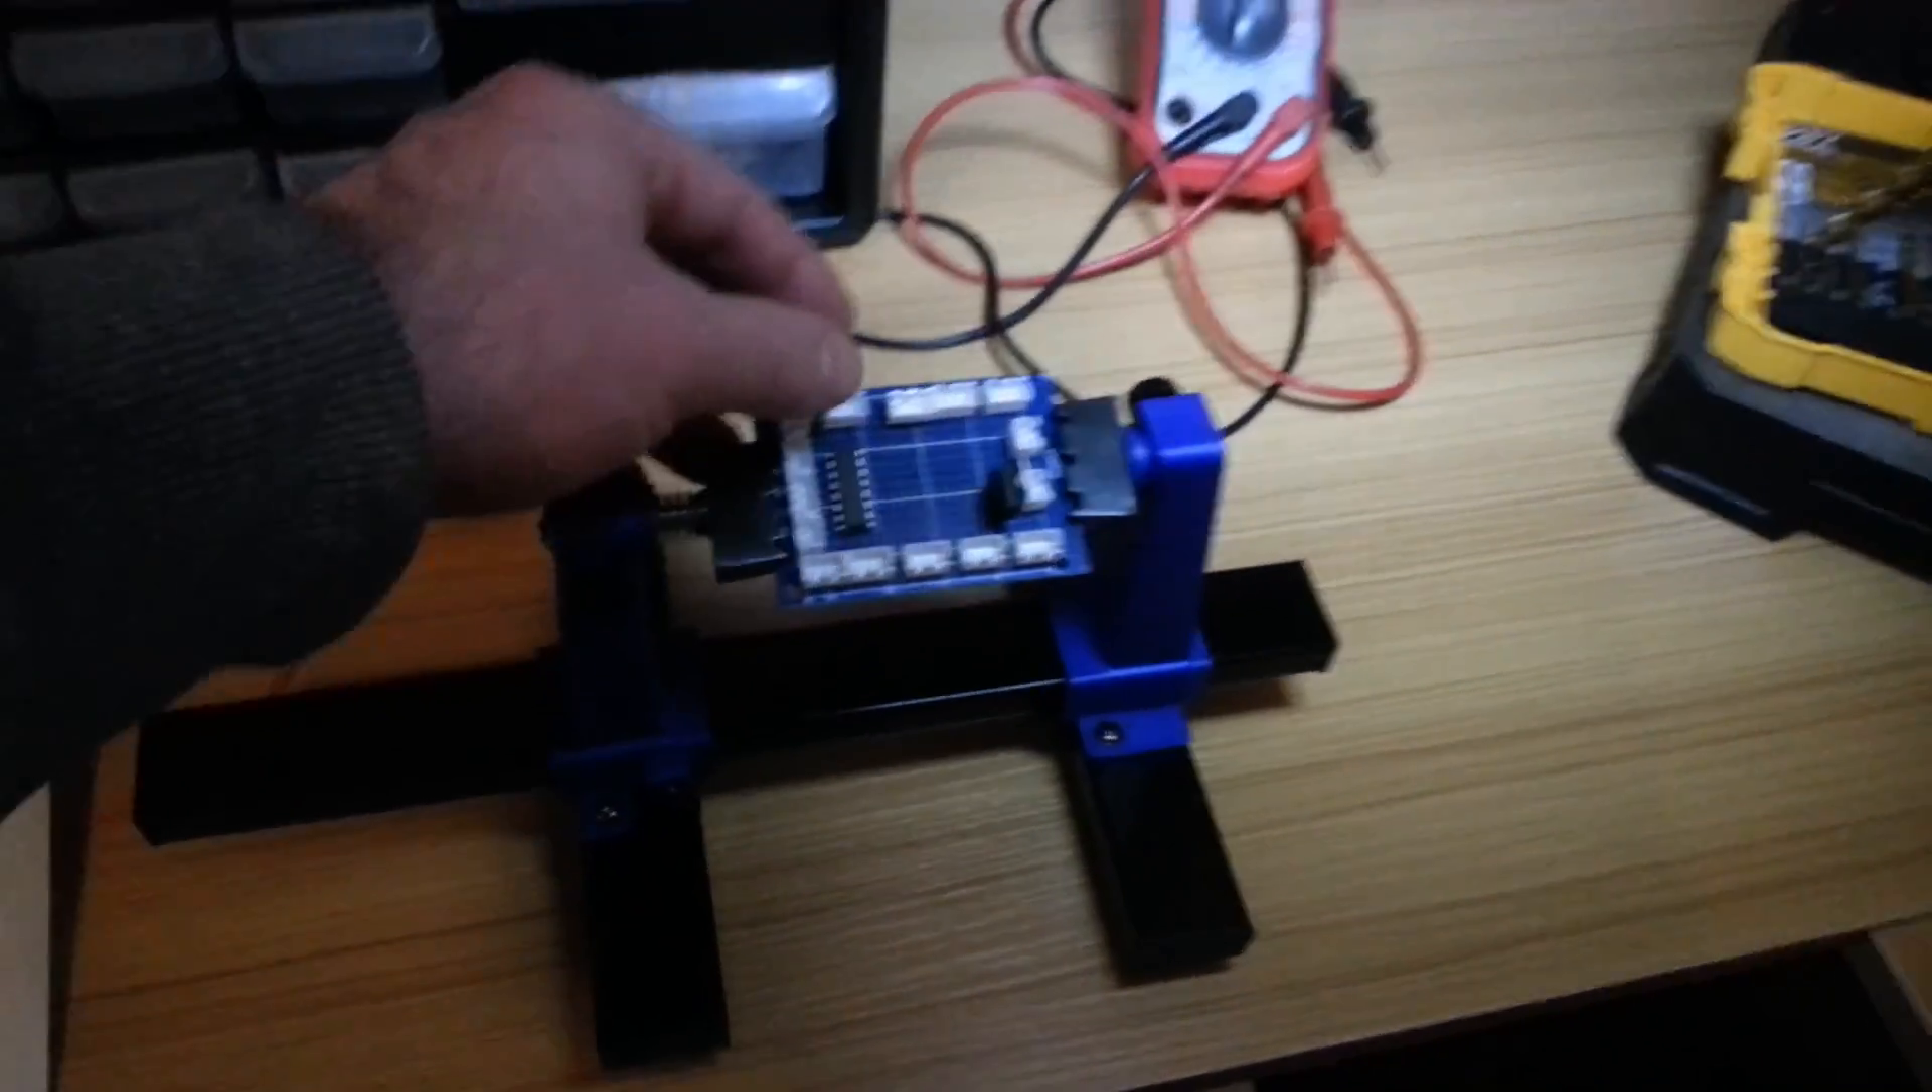I have my circuit board holder right here and I have my perforated circuit board in there already and I've already started putting in parts here.